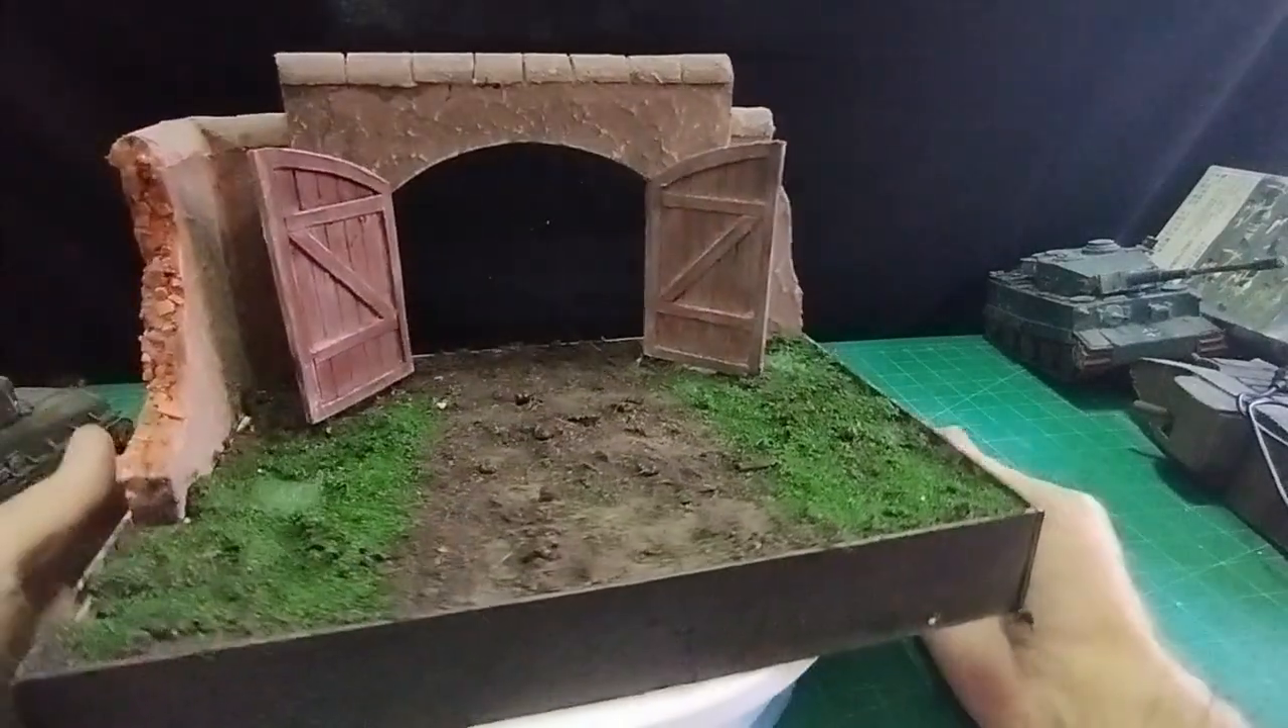Painted my barn doors and just uh stuck them on the side of the arch there with the hot melt glue so they're in position there.